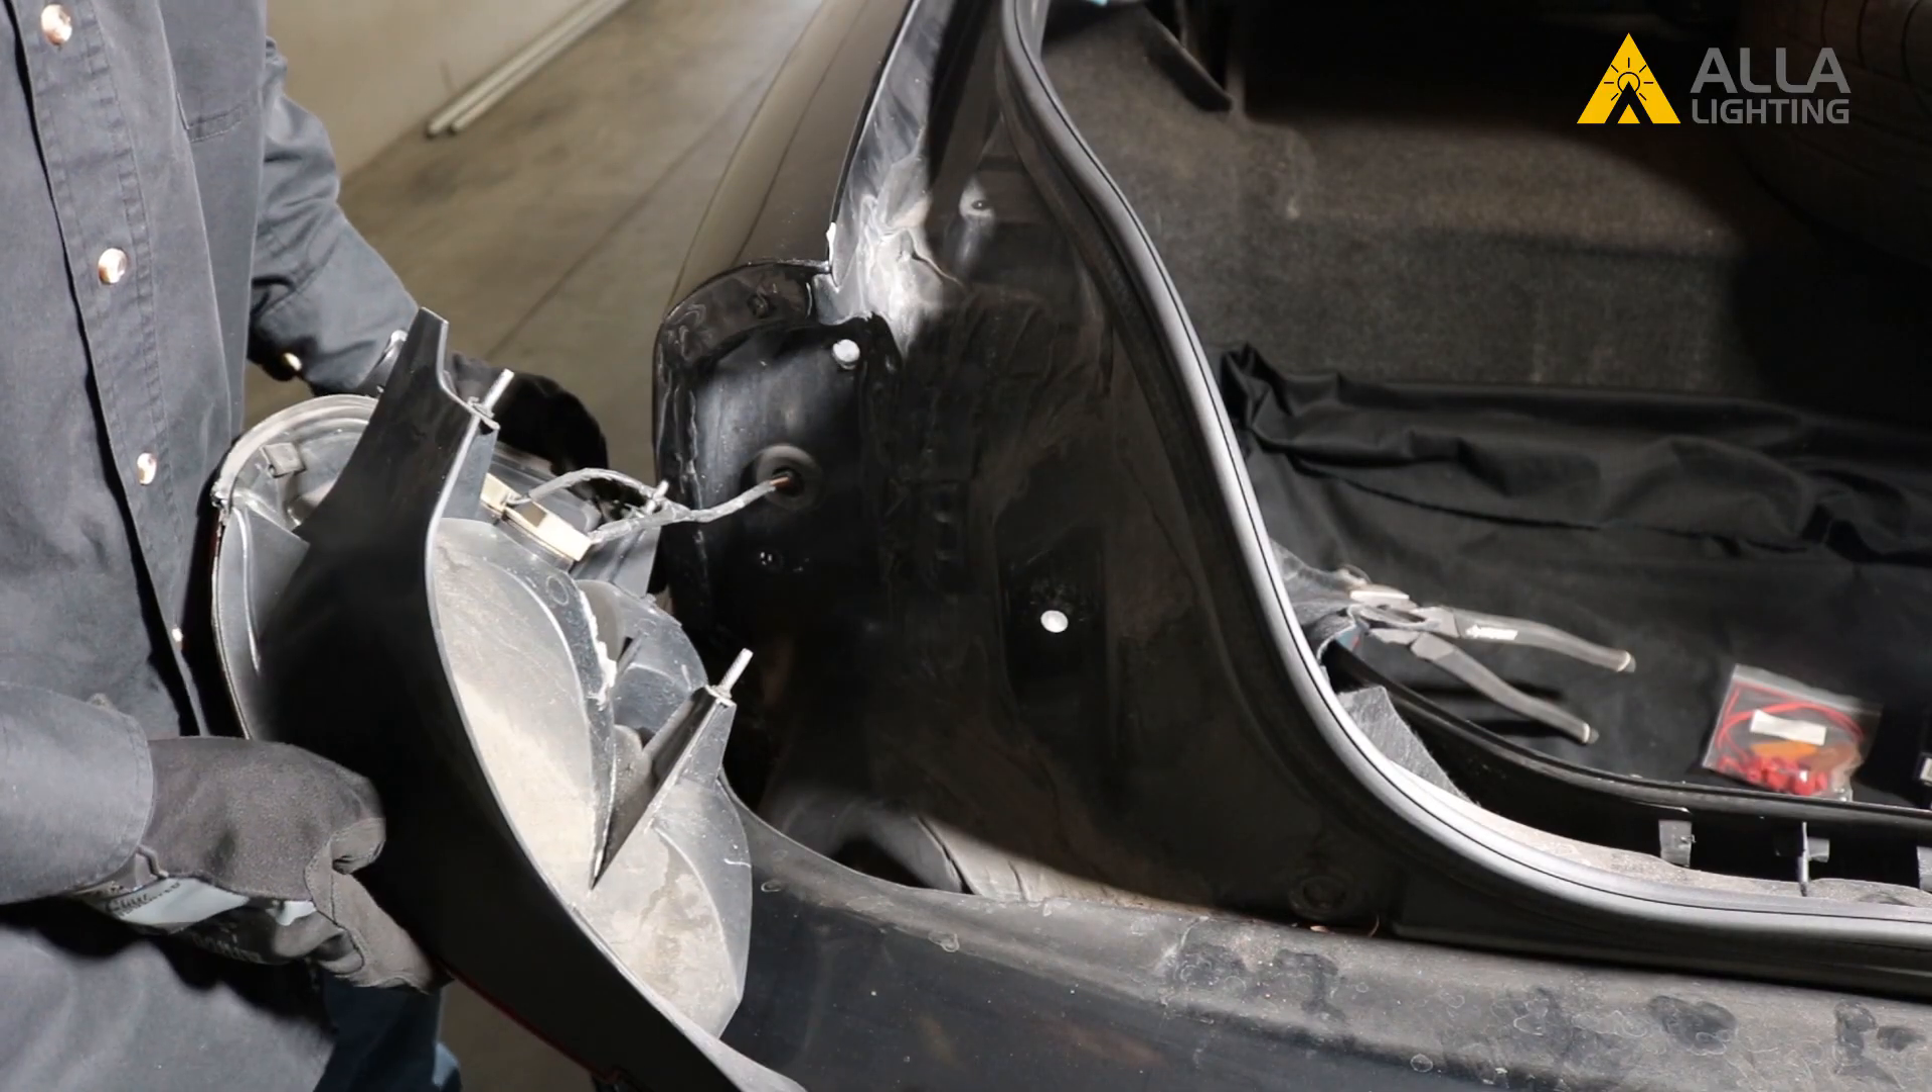We have already taken out the taillight housing.